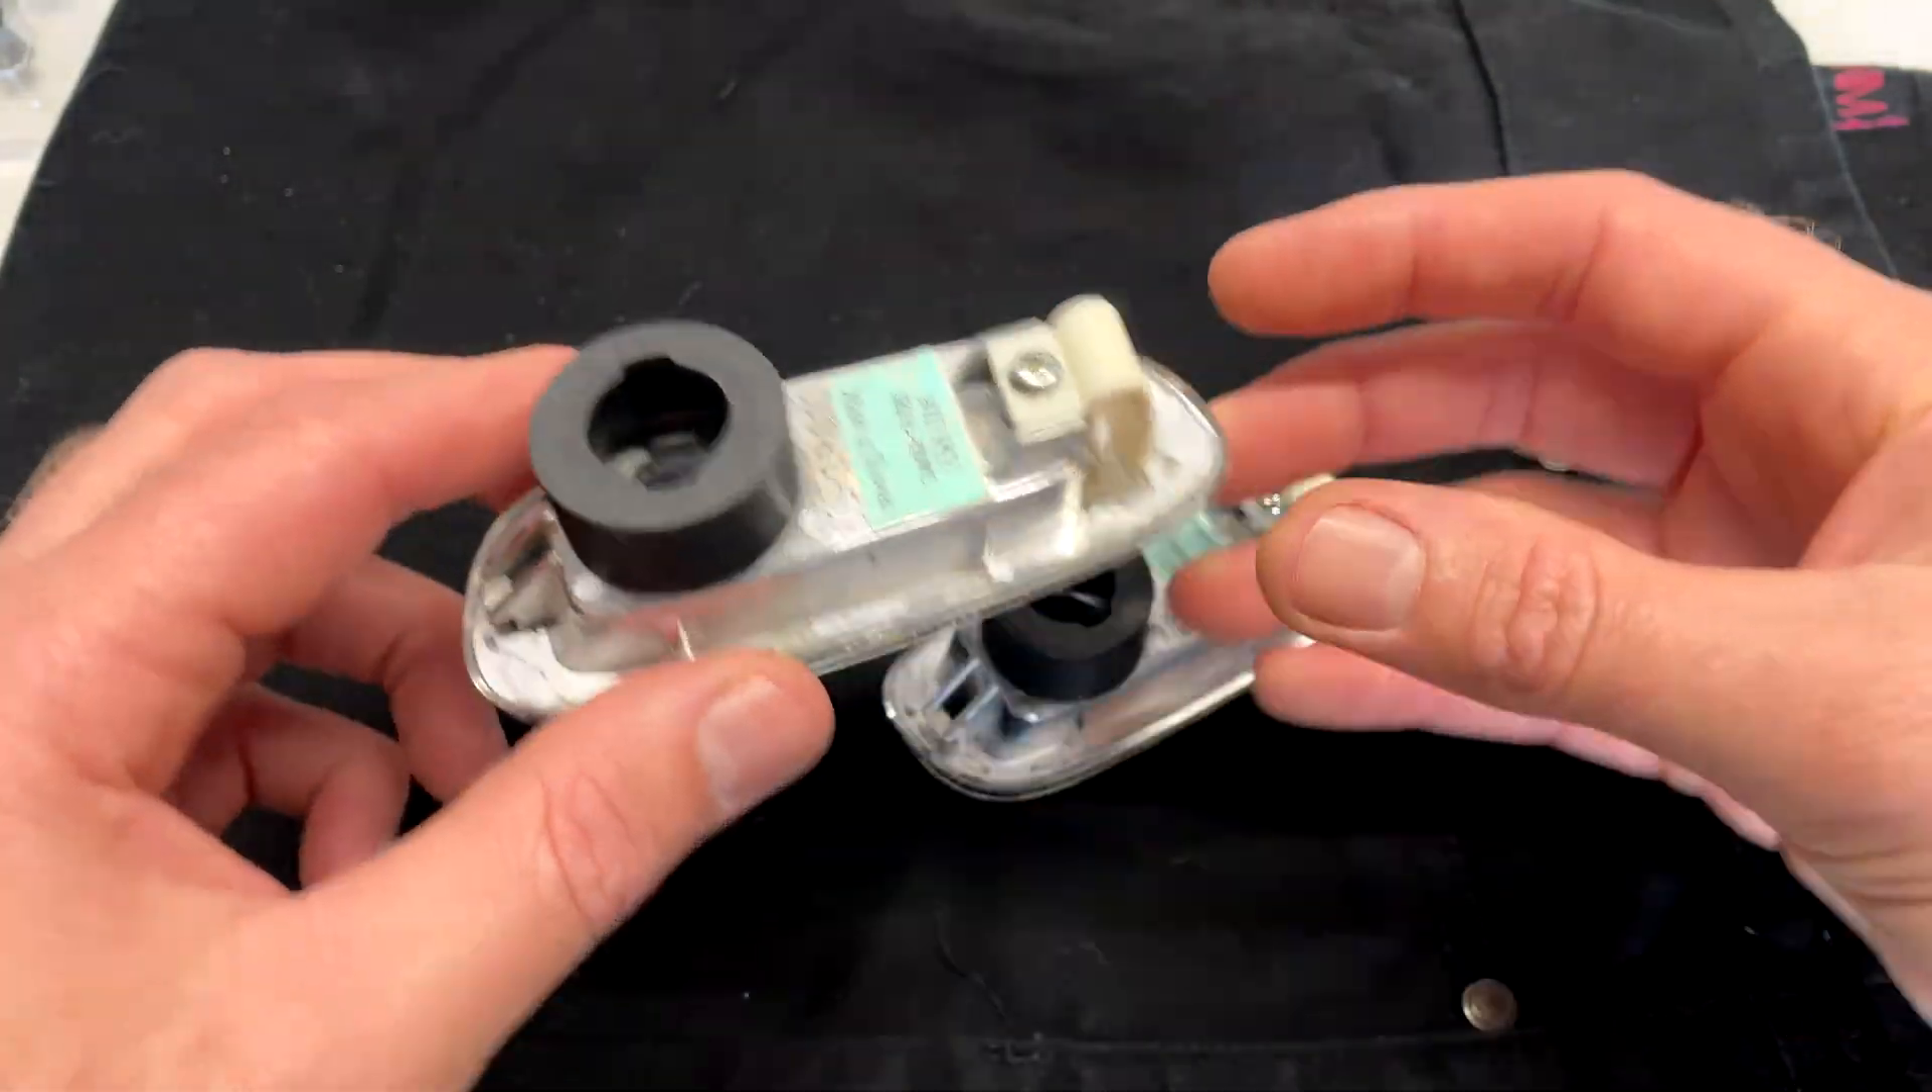The glue's dried and our adapters are attached to our lamps now.